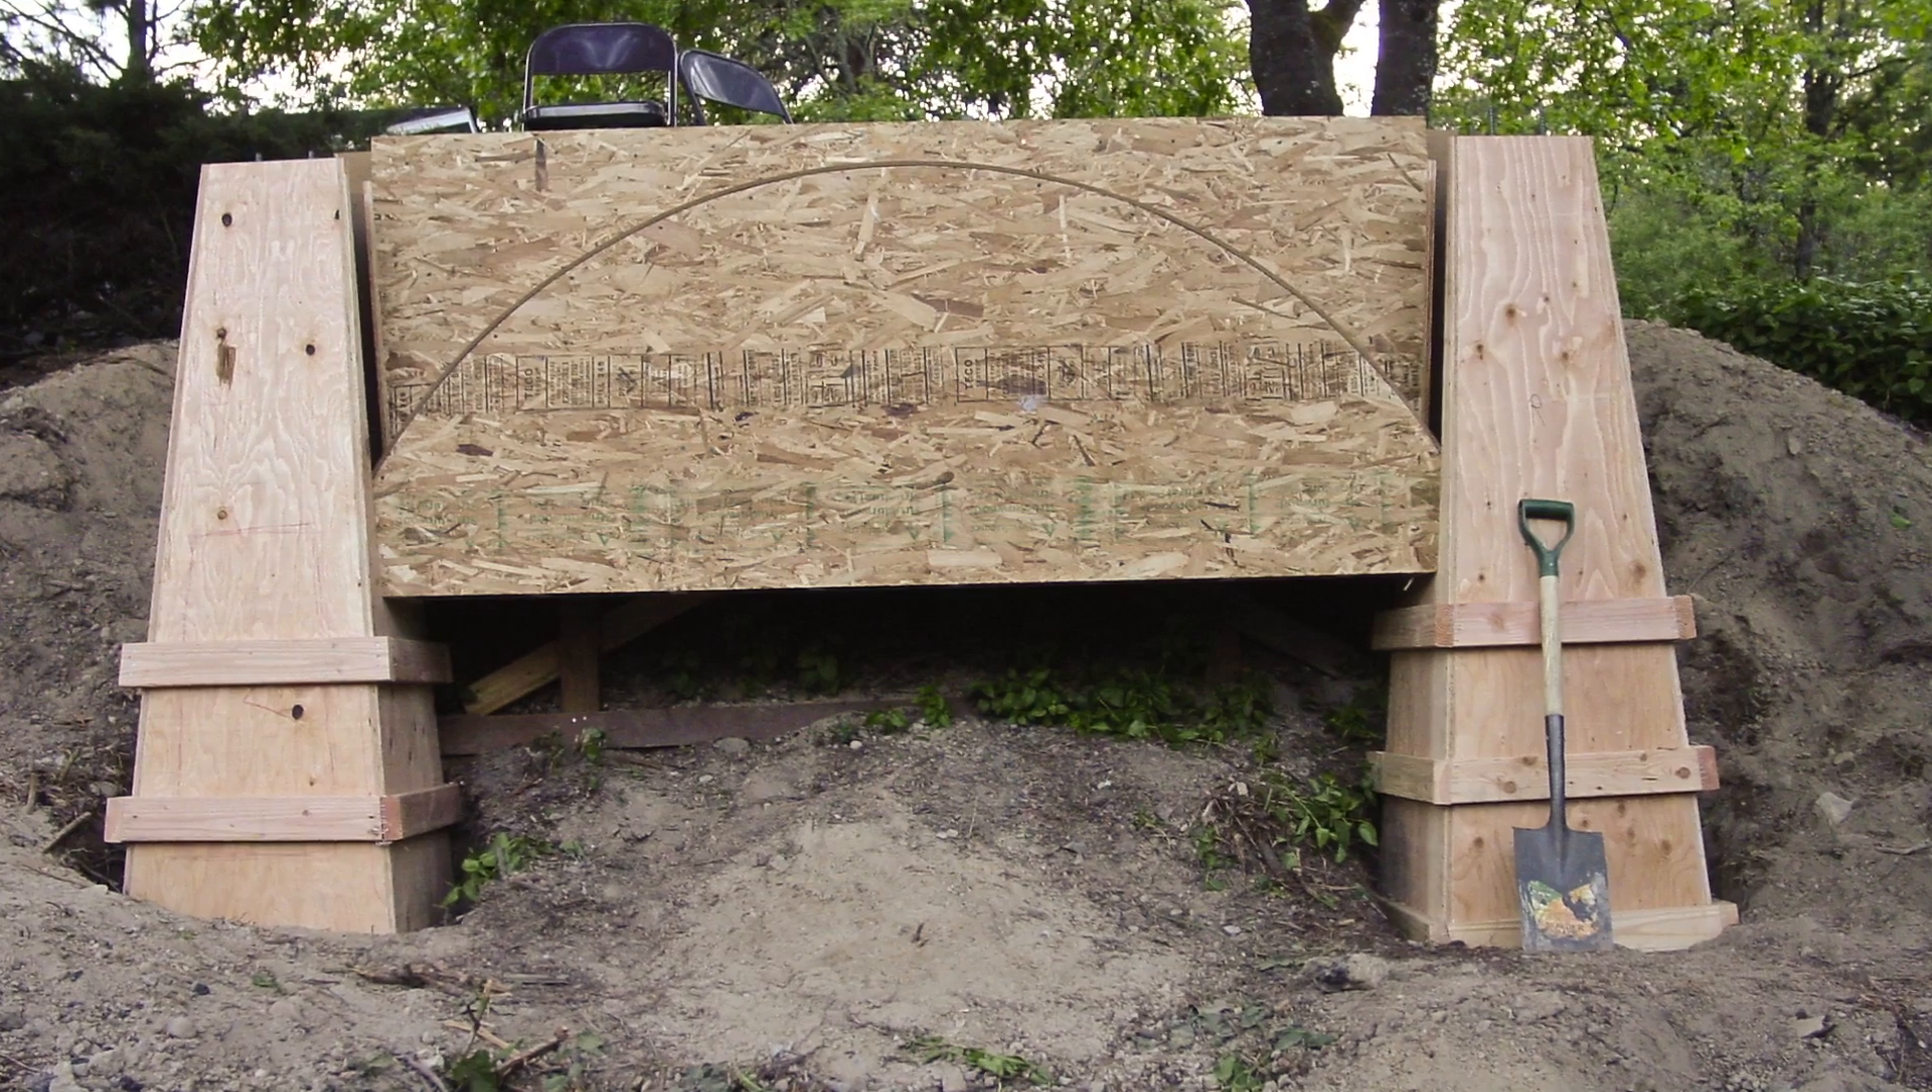Now you can see the corner posts are installed with some bracing around bracing bands around the base down there.